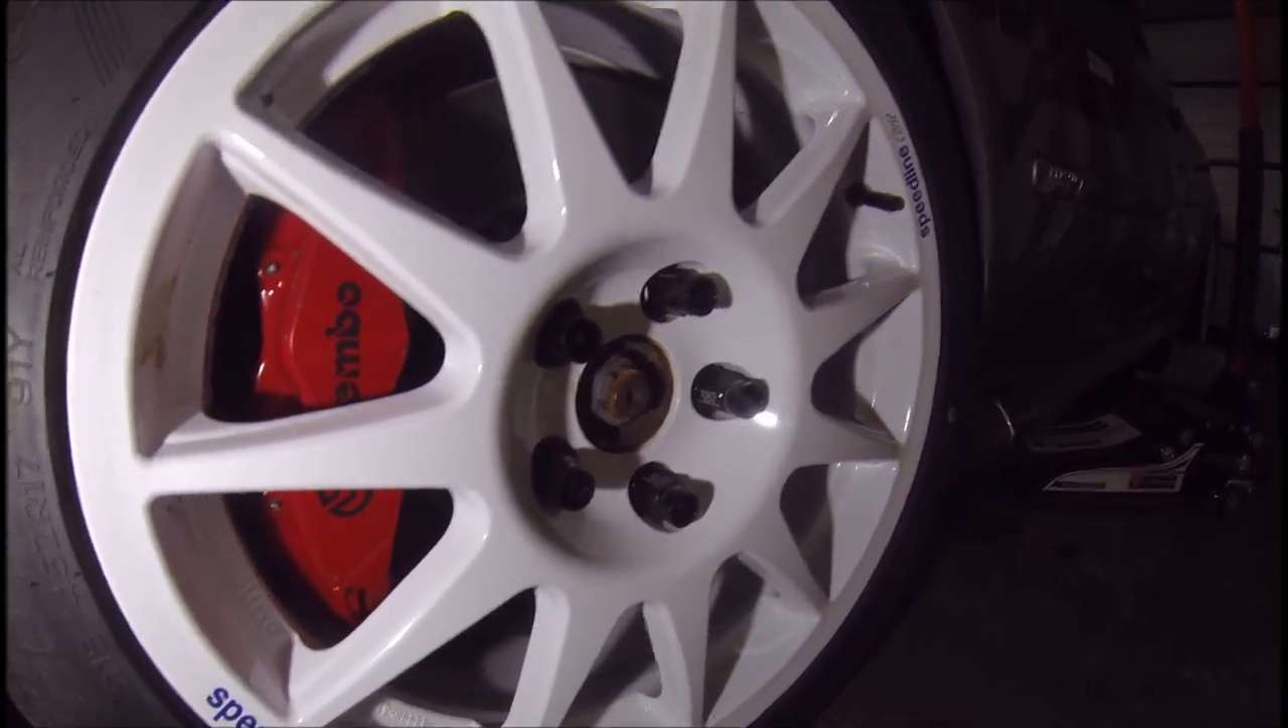Voilà c'est terminé nos beaux goujons en place ça fait franchement propre fini la rouille.